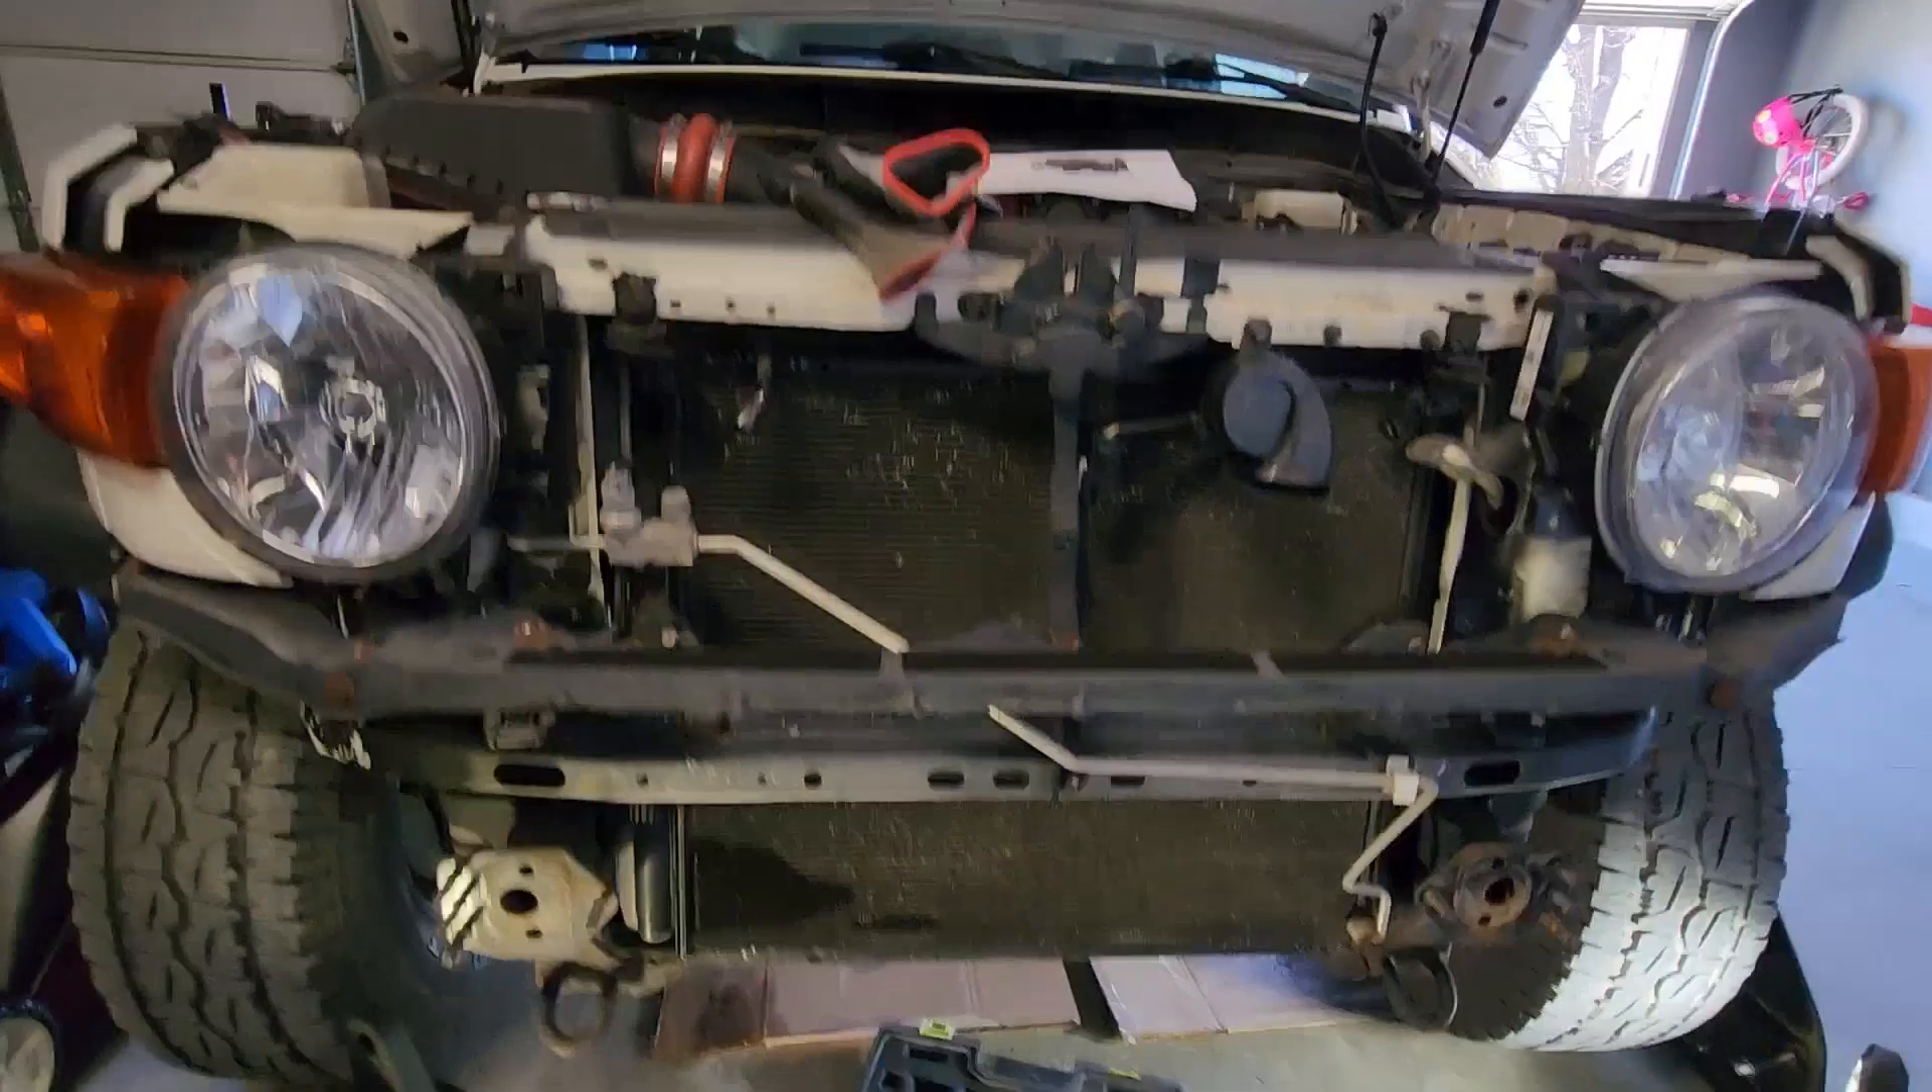Okay, so there it is so far, grill and old front bumper off.